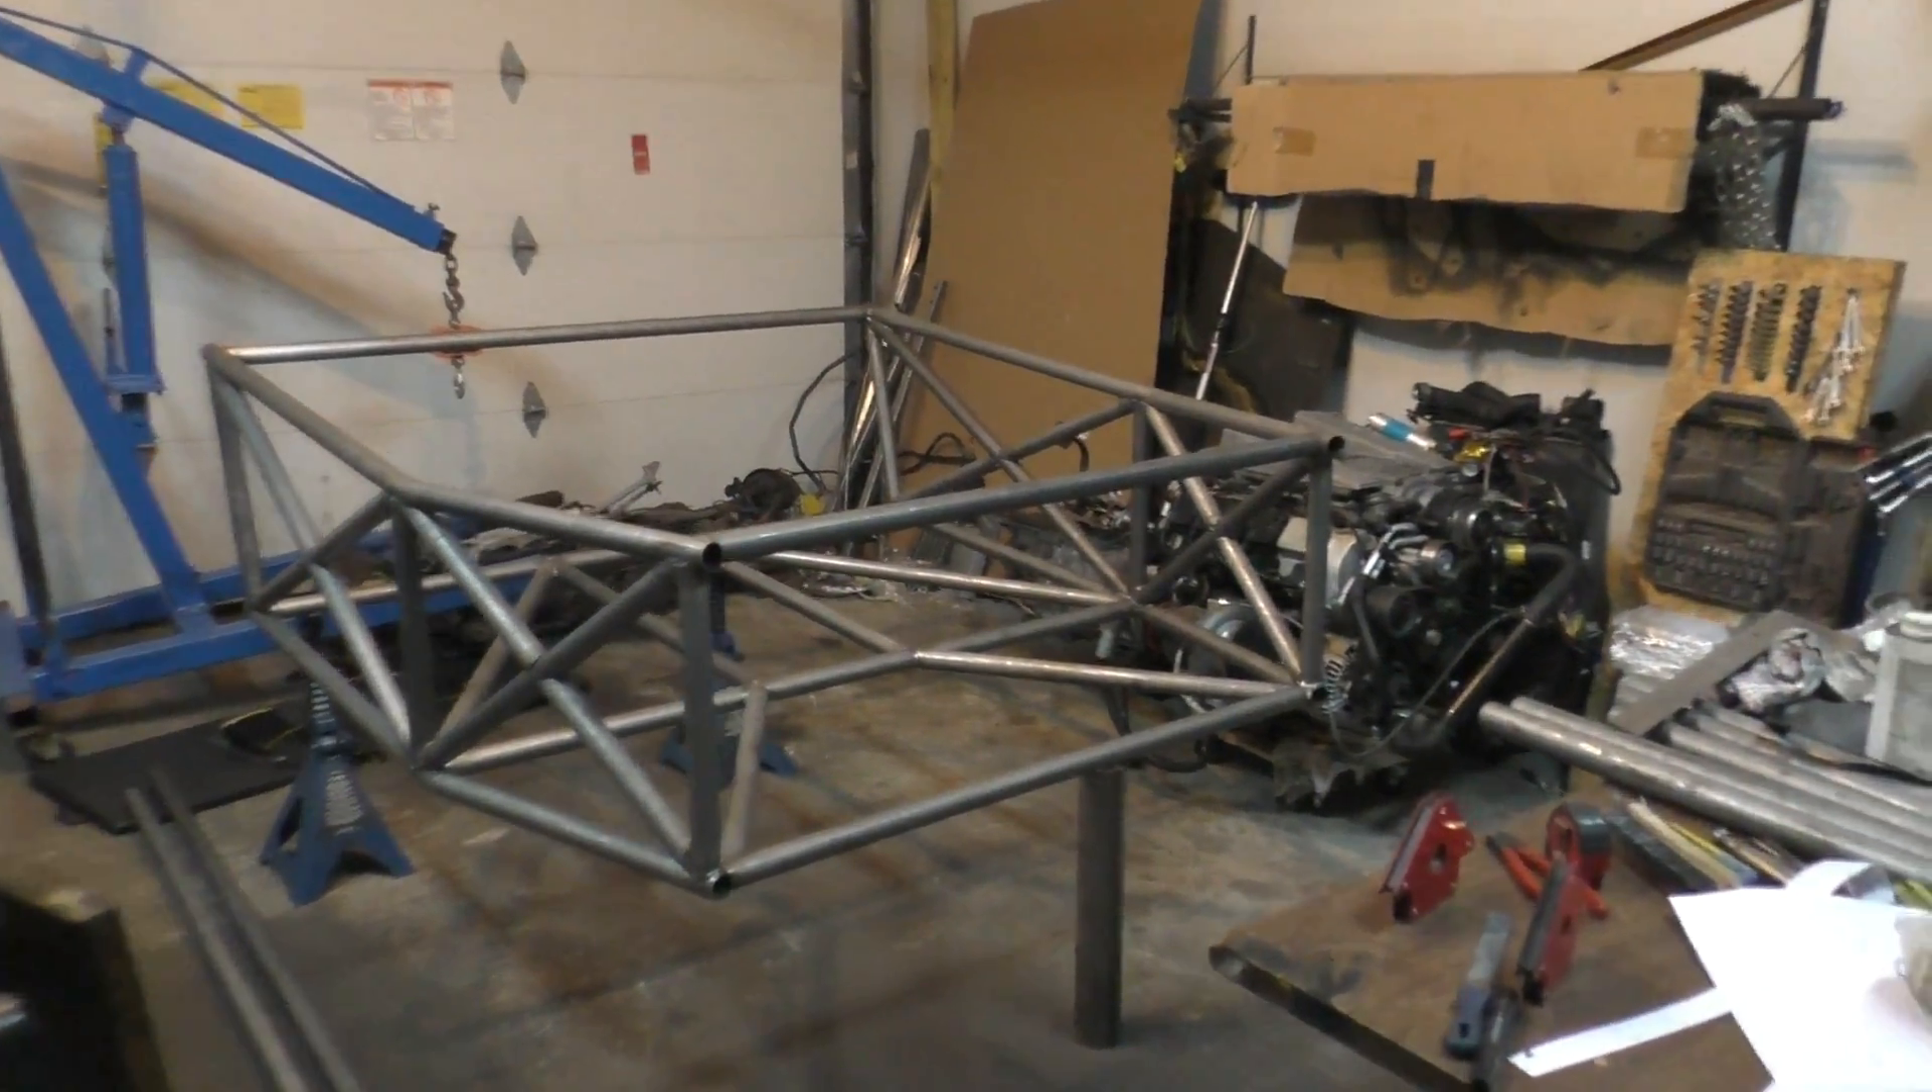I'm done with making all these cross members.